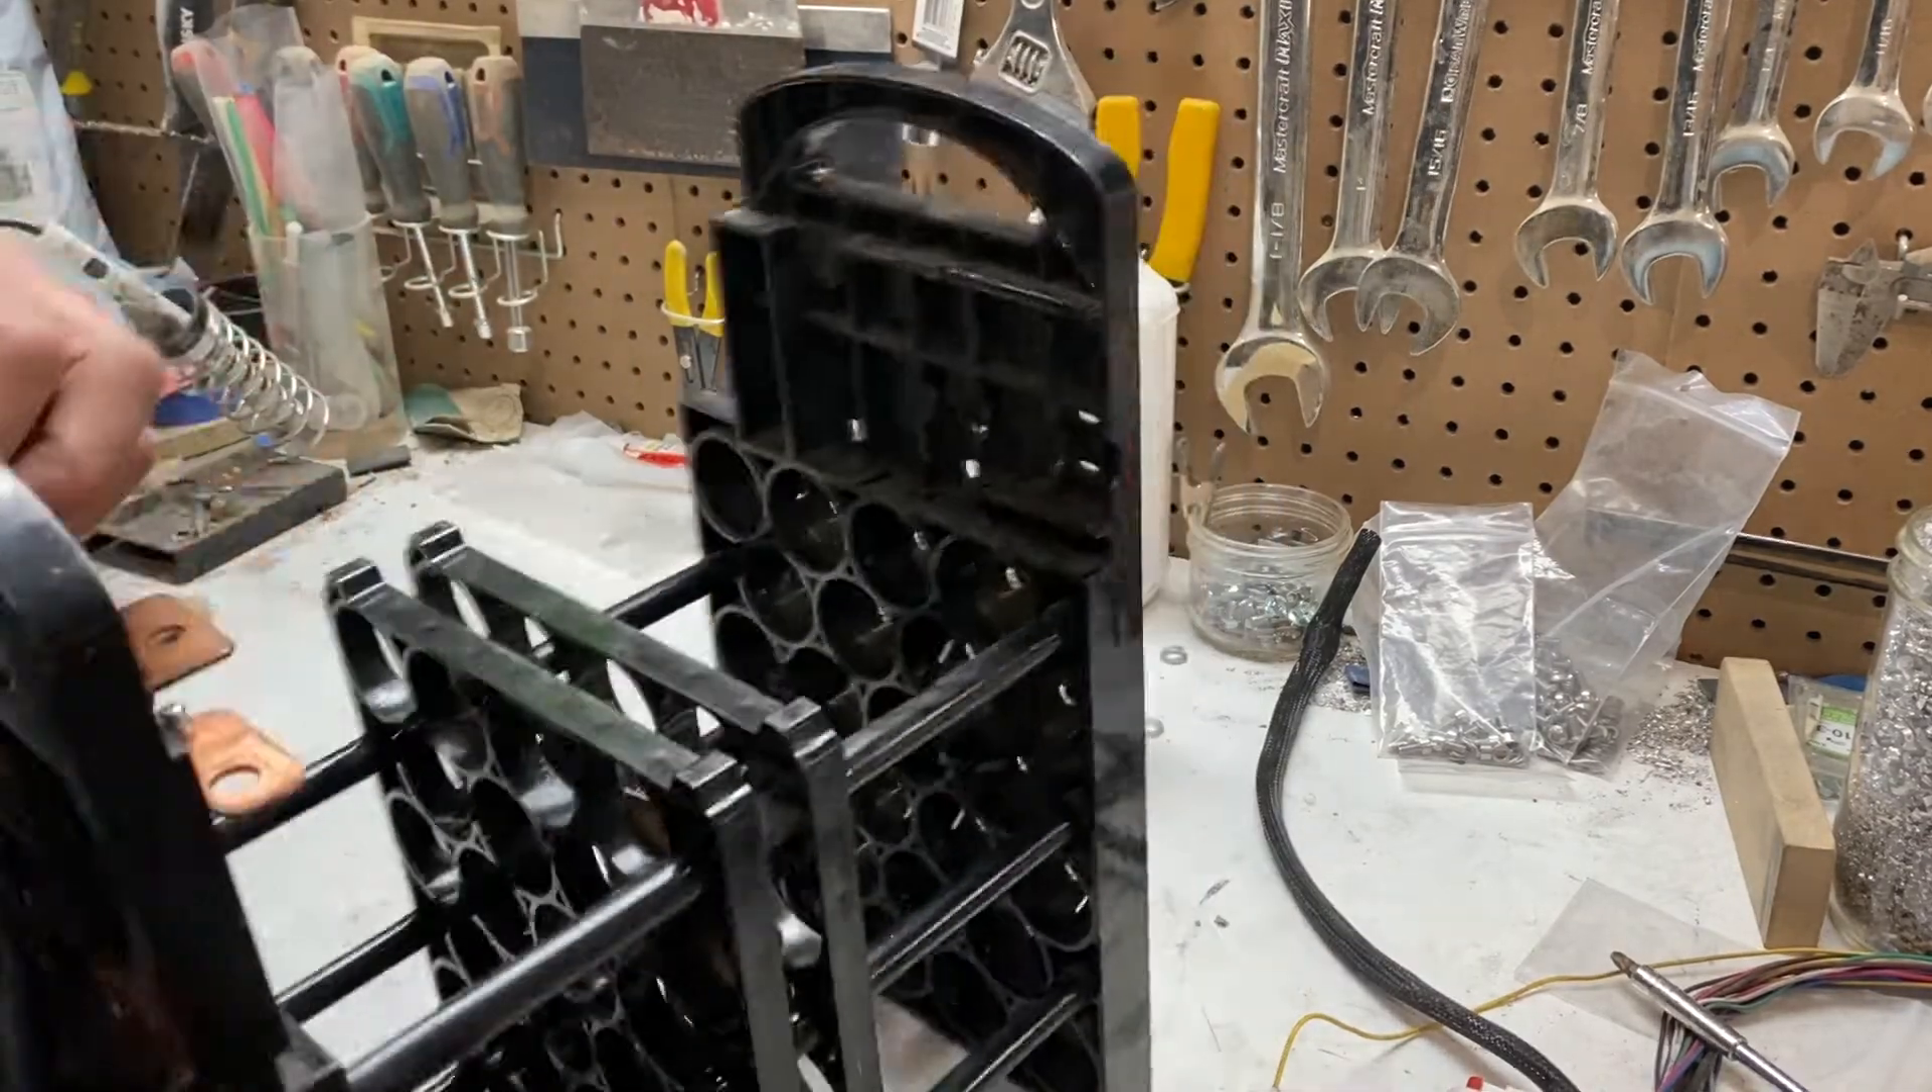So one of the very first things you're going to notice is that this particular BEAST module has had all of its cells removed.